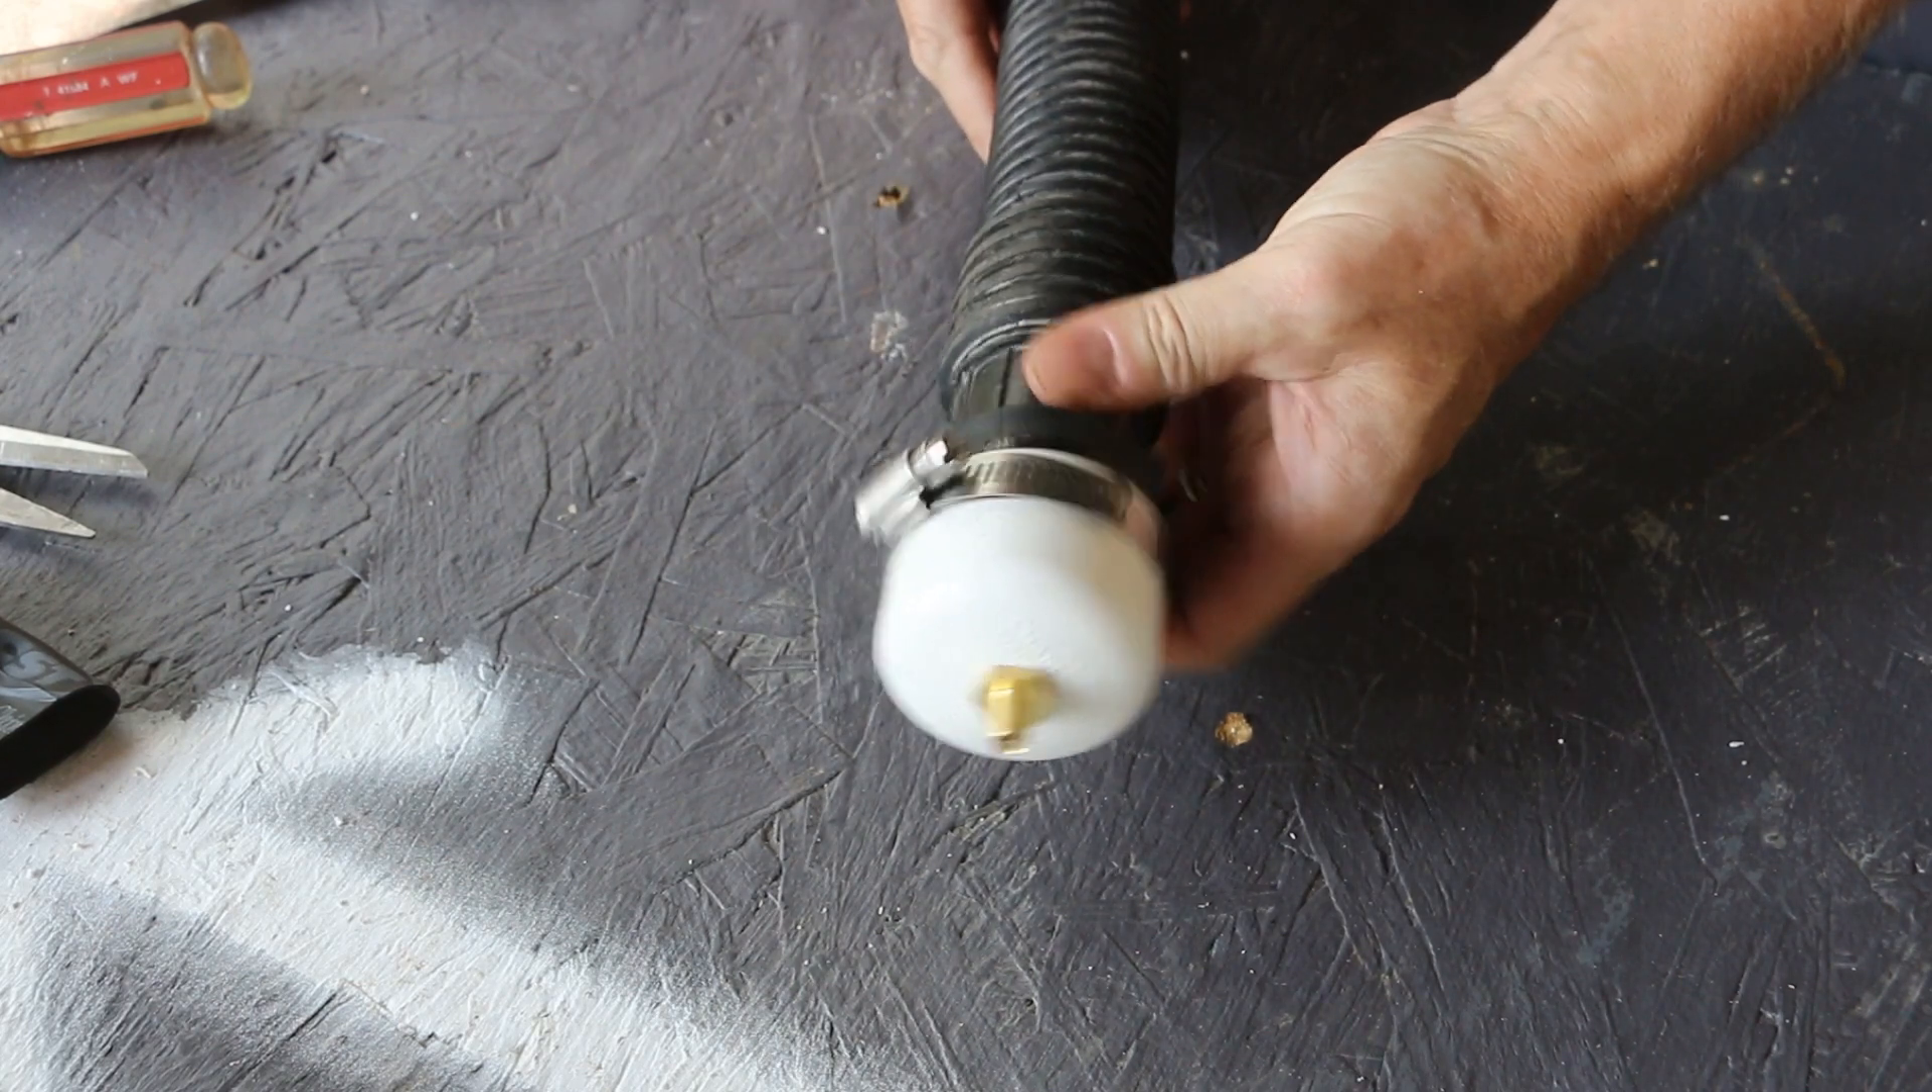So this is not a high pressure hose so we'll see. Alright the fitting is complete.